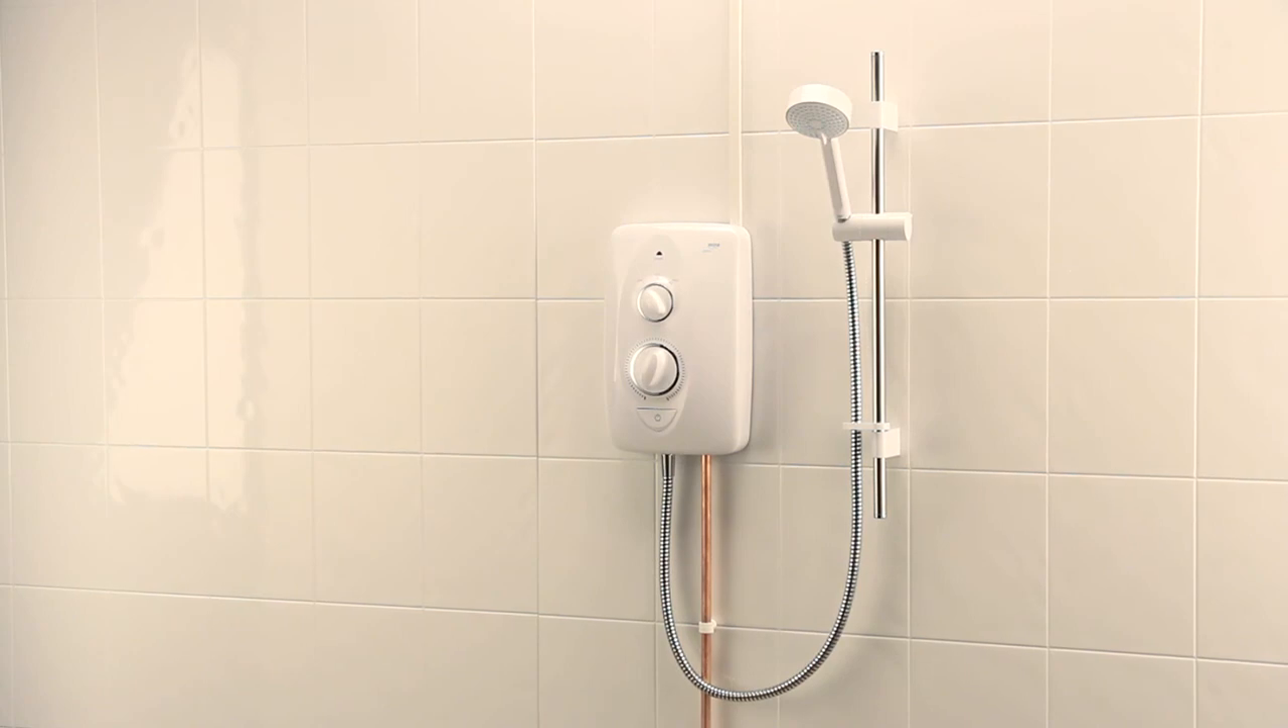The Myra Jump Multifit, installed in no time at all.